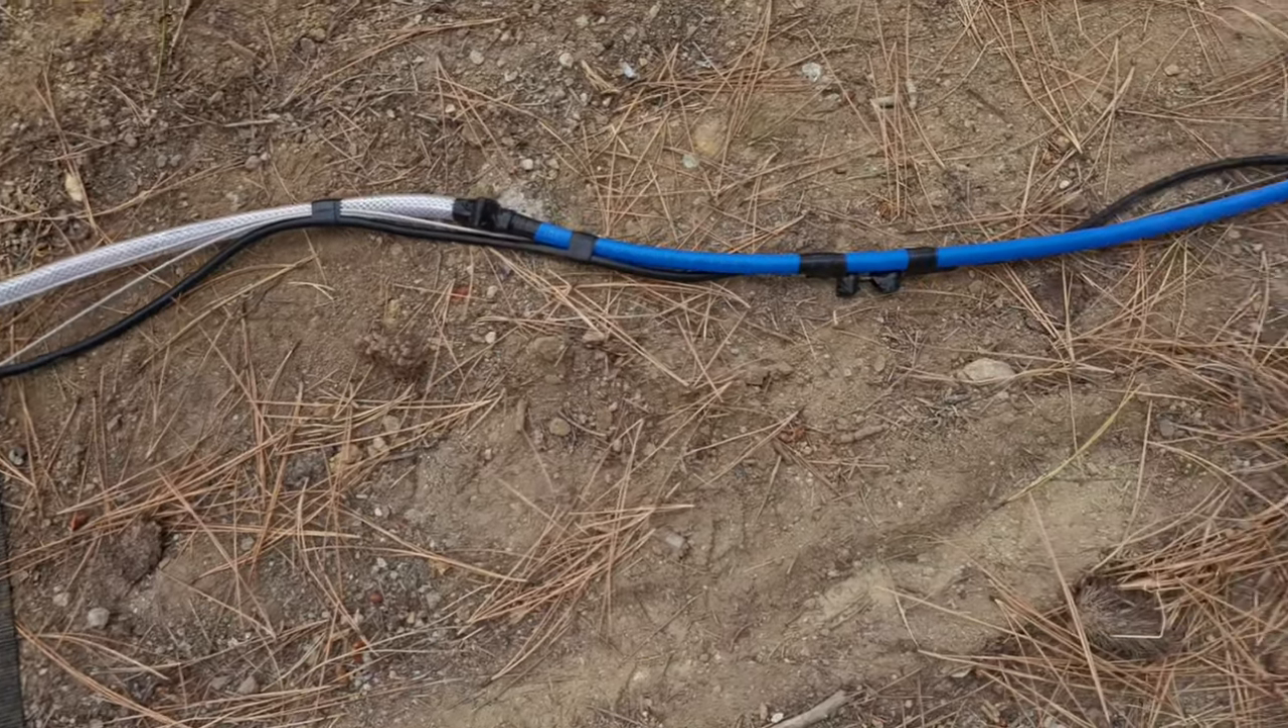And then I went ahead and bundled everything together and reinforced, especially above and below any connections, especially my wire connections.